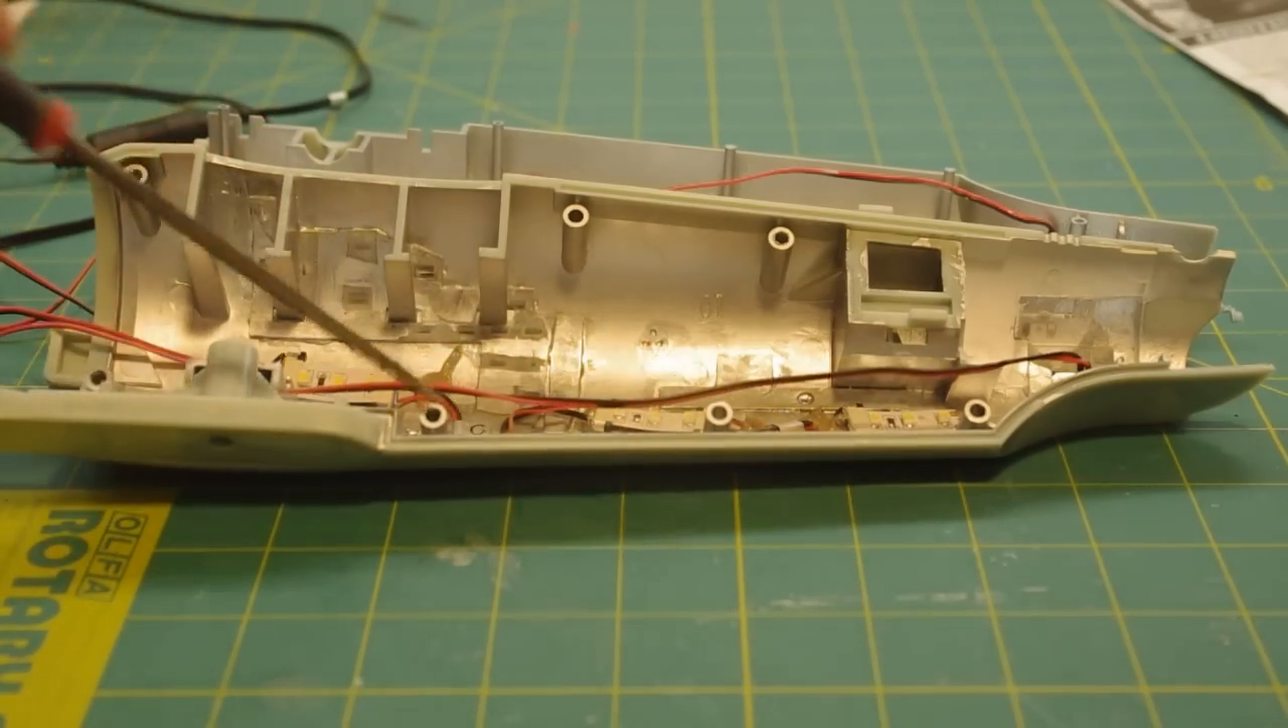Here you can see completed one half of the secondary hull inner assembly with the wiring harnesses installed for the lights.